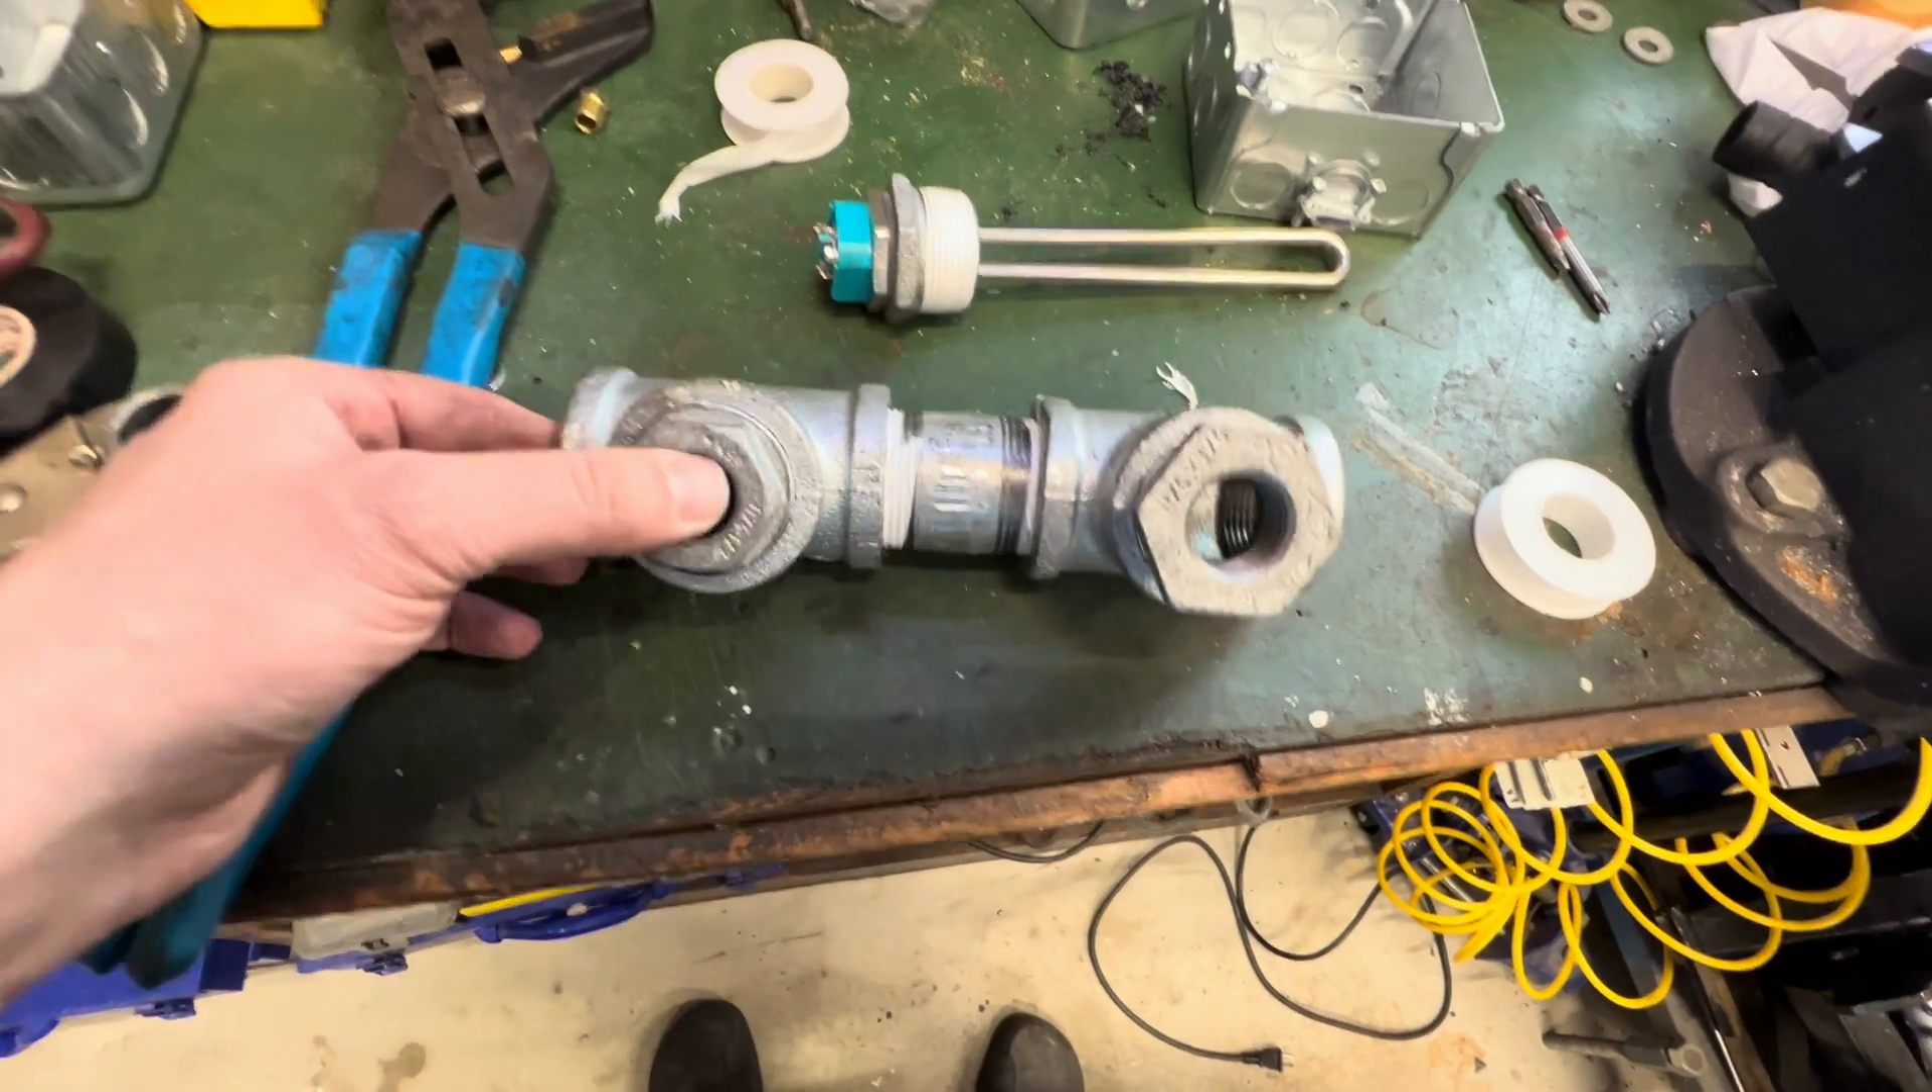Okay, so we have the basic body of the inline water heater assembled.